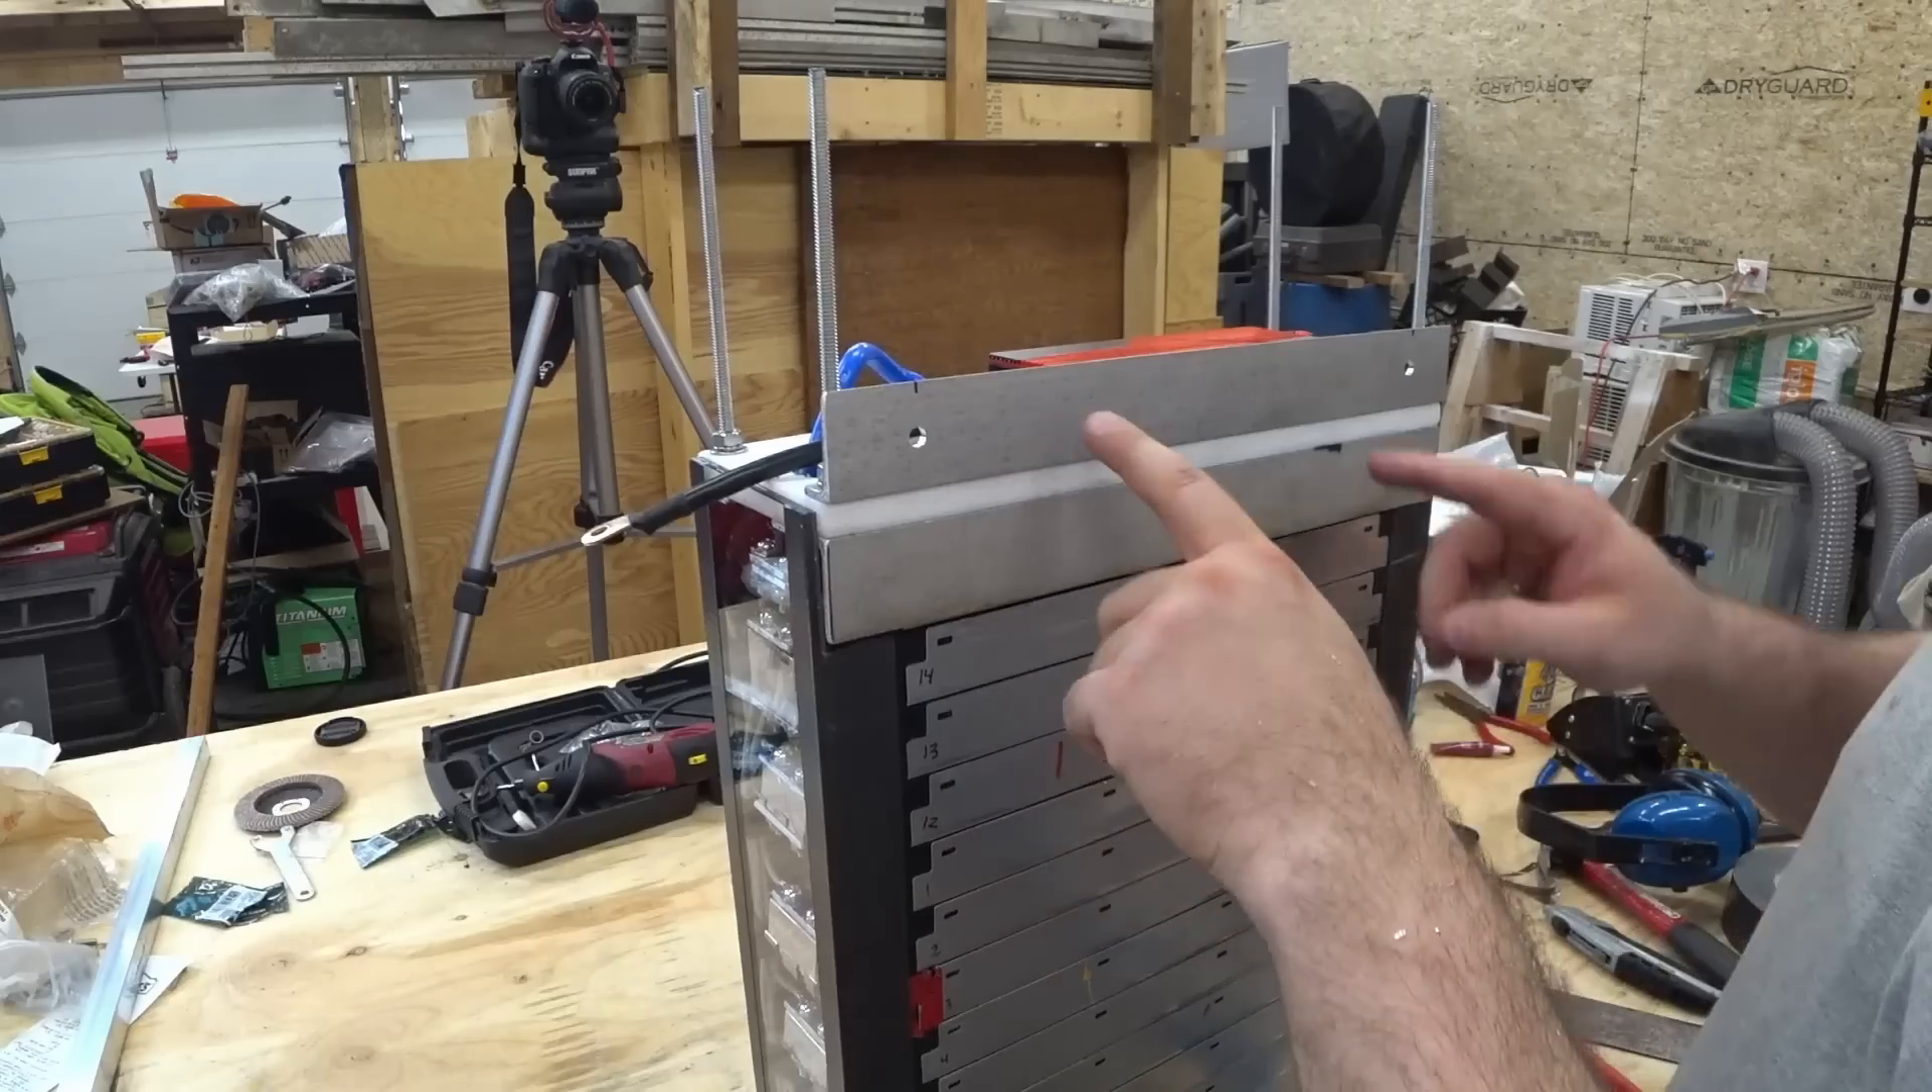I just added this piece of angle to the backside on the top so that I have a way to screw this battery to the wall.